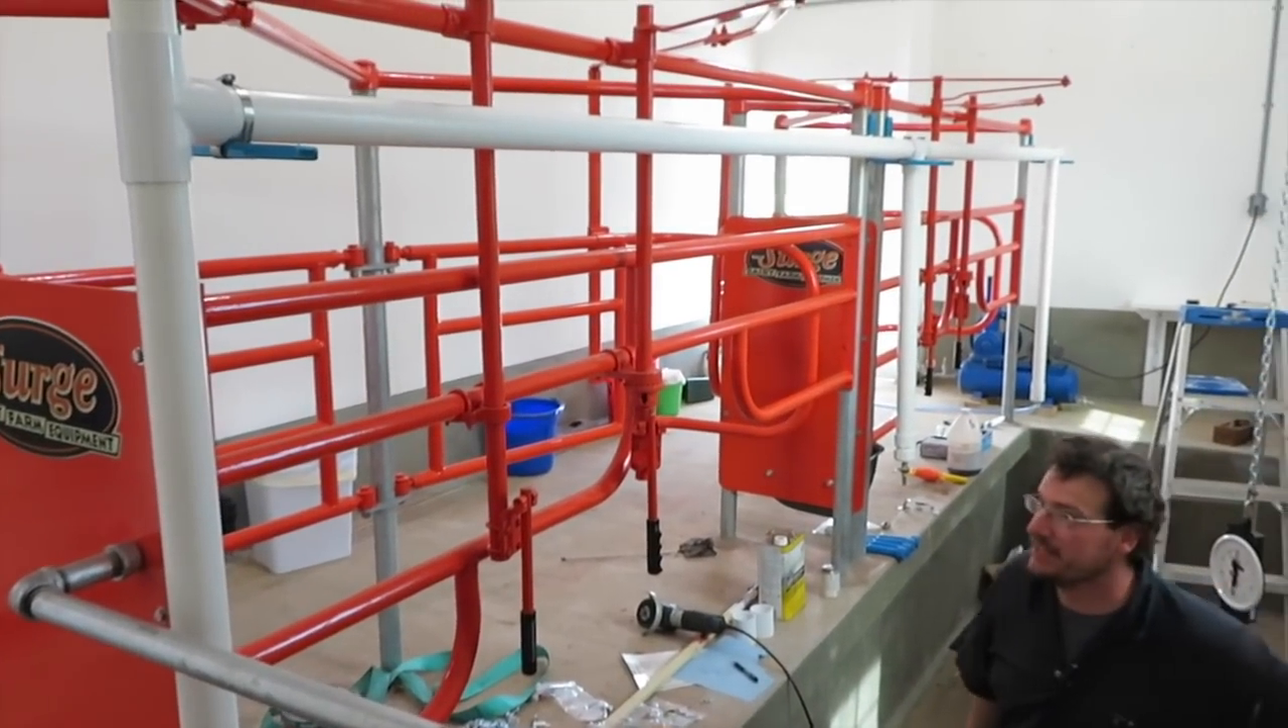So the stalls are done so we got them installed and painted.